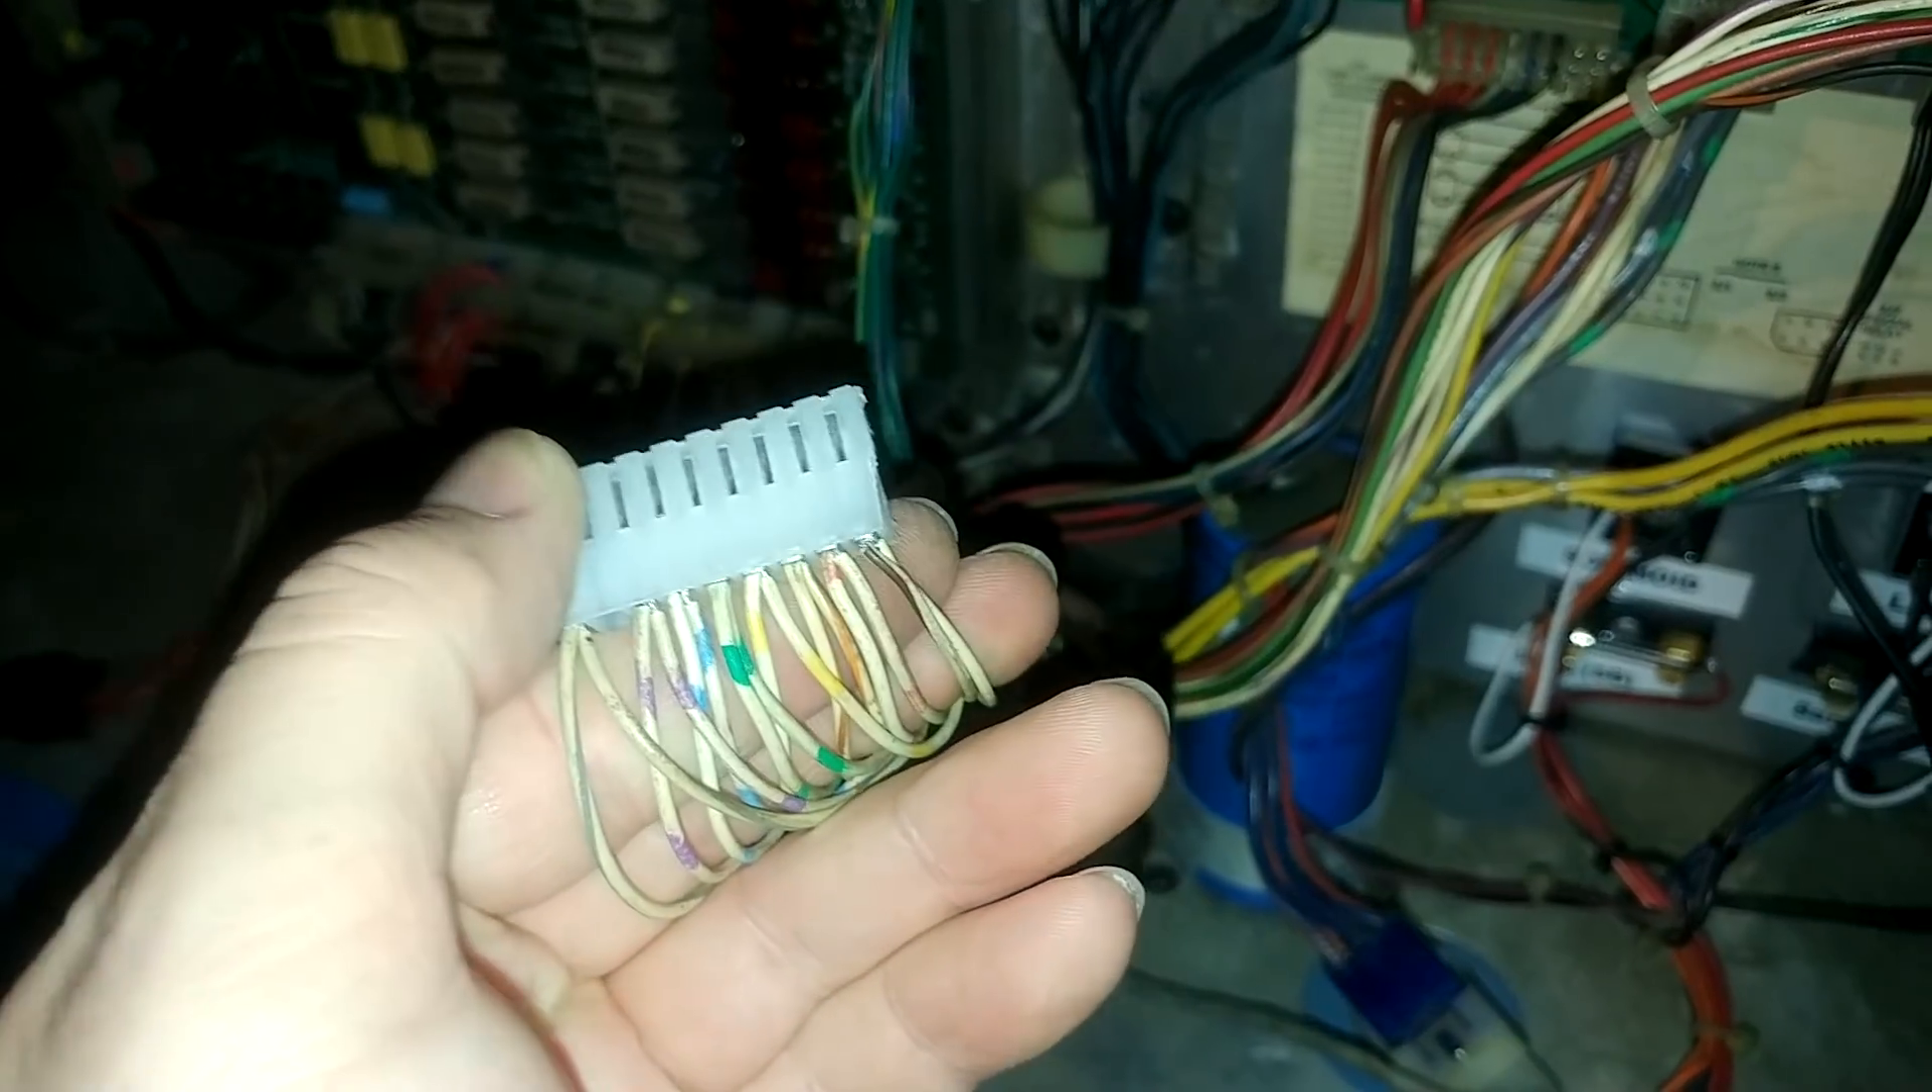So I've put a new housing on and it's all molex crimp pins now so they will make much better contacts than the original.